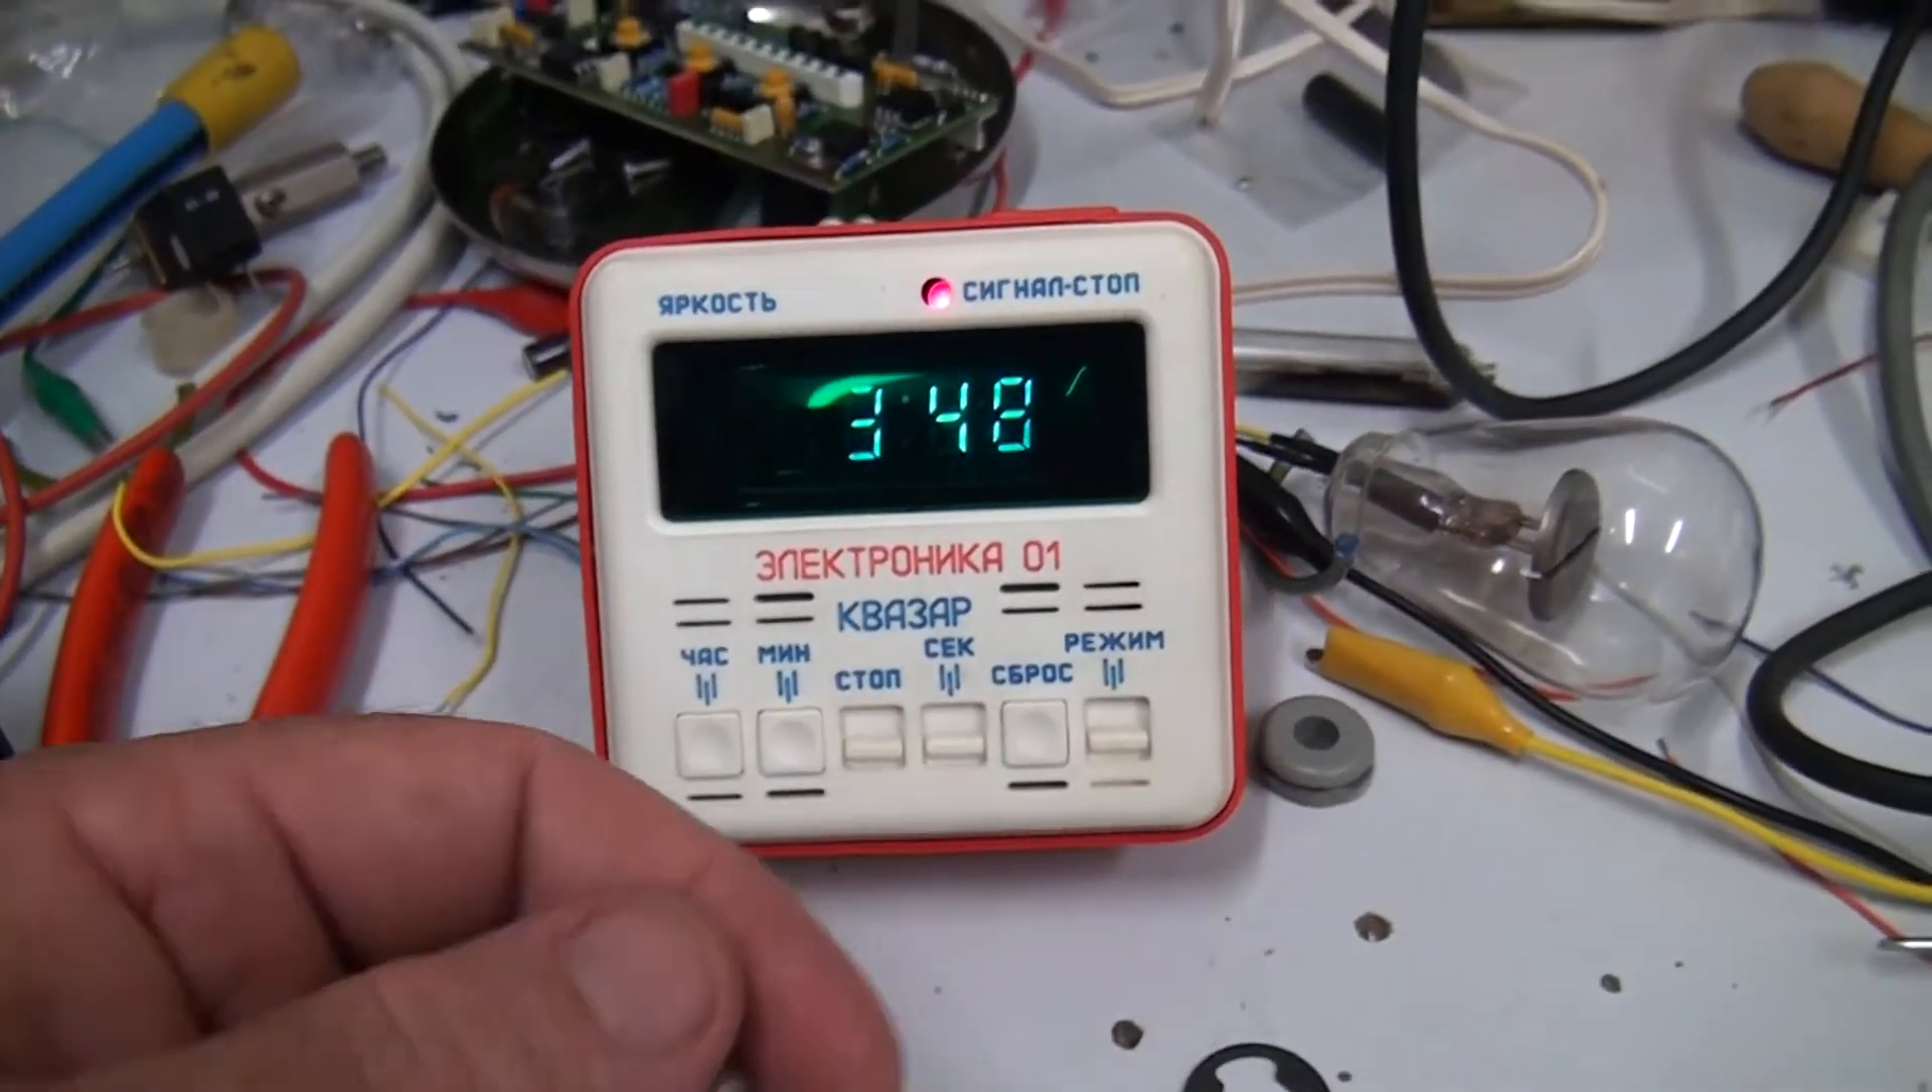Well the clock is back together.